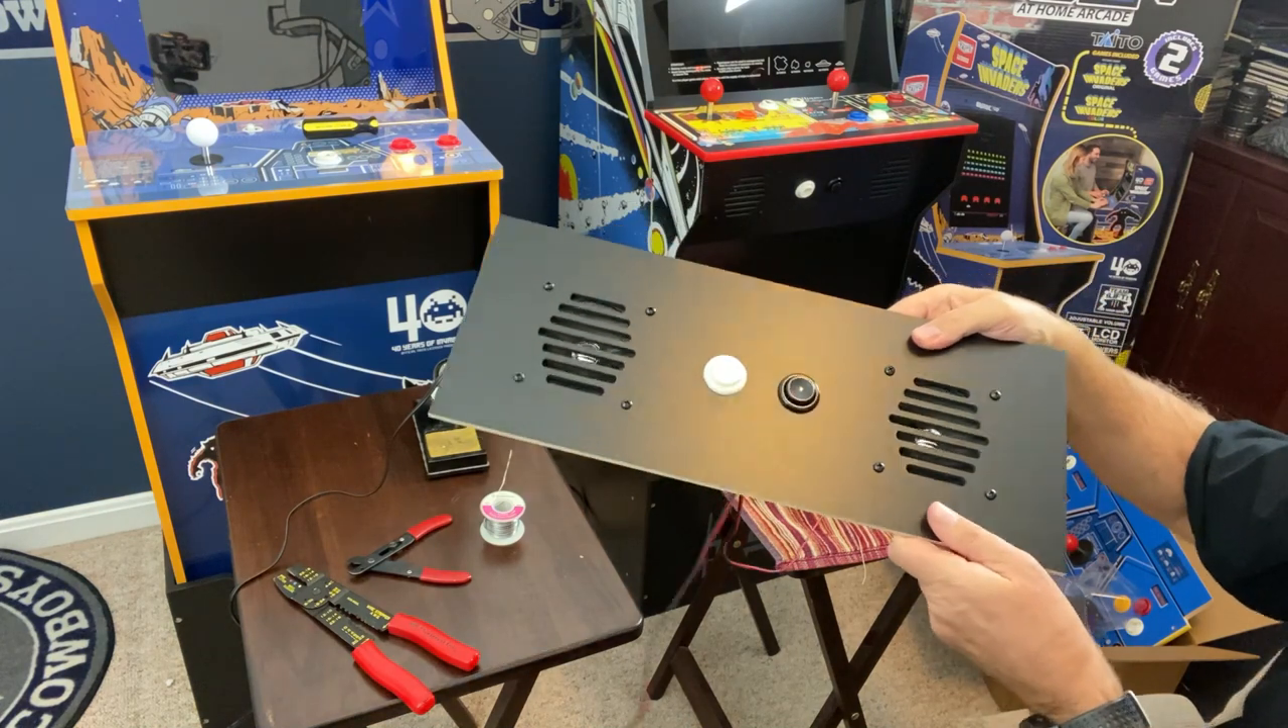I've finished building the speaker panel assembly it's called the J Panel so I've got the two buttons installed.